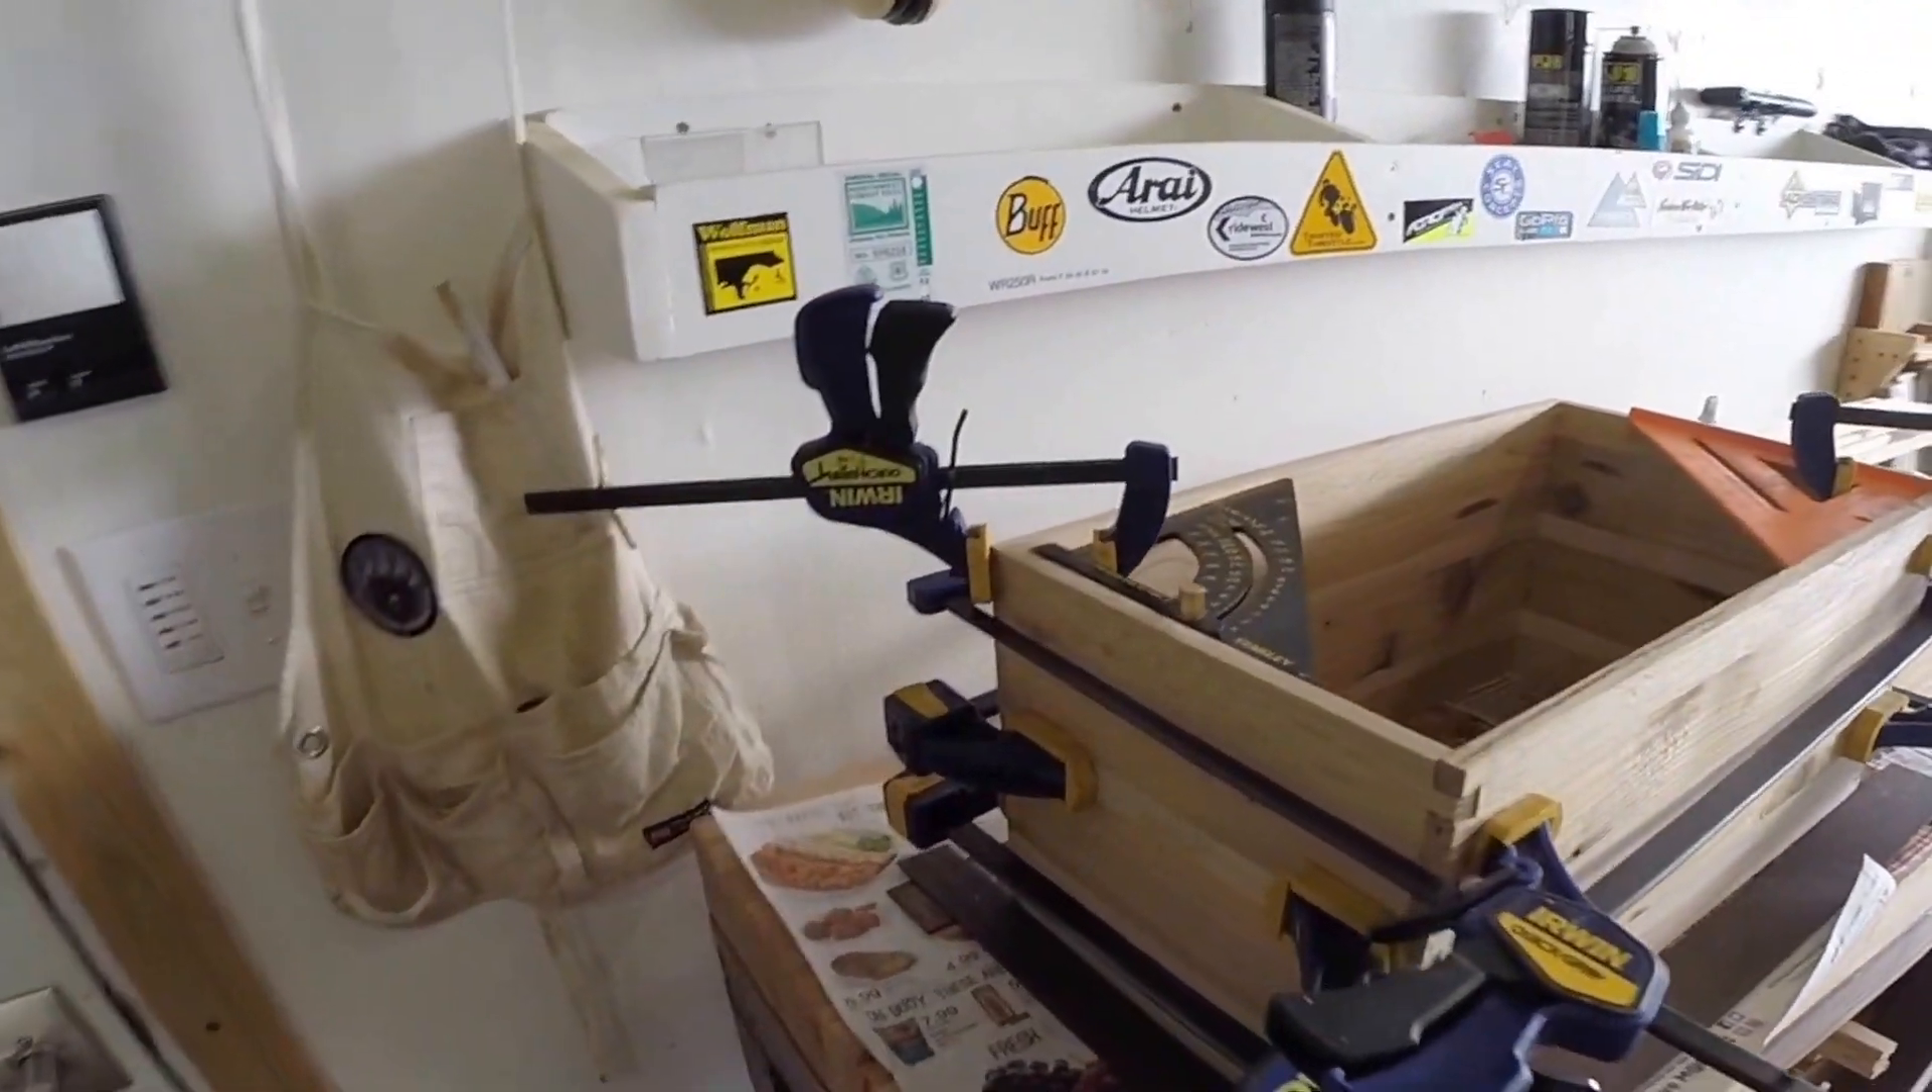So, that's the initial glue up. That big monstrosity of clamps and squares and whatnot.